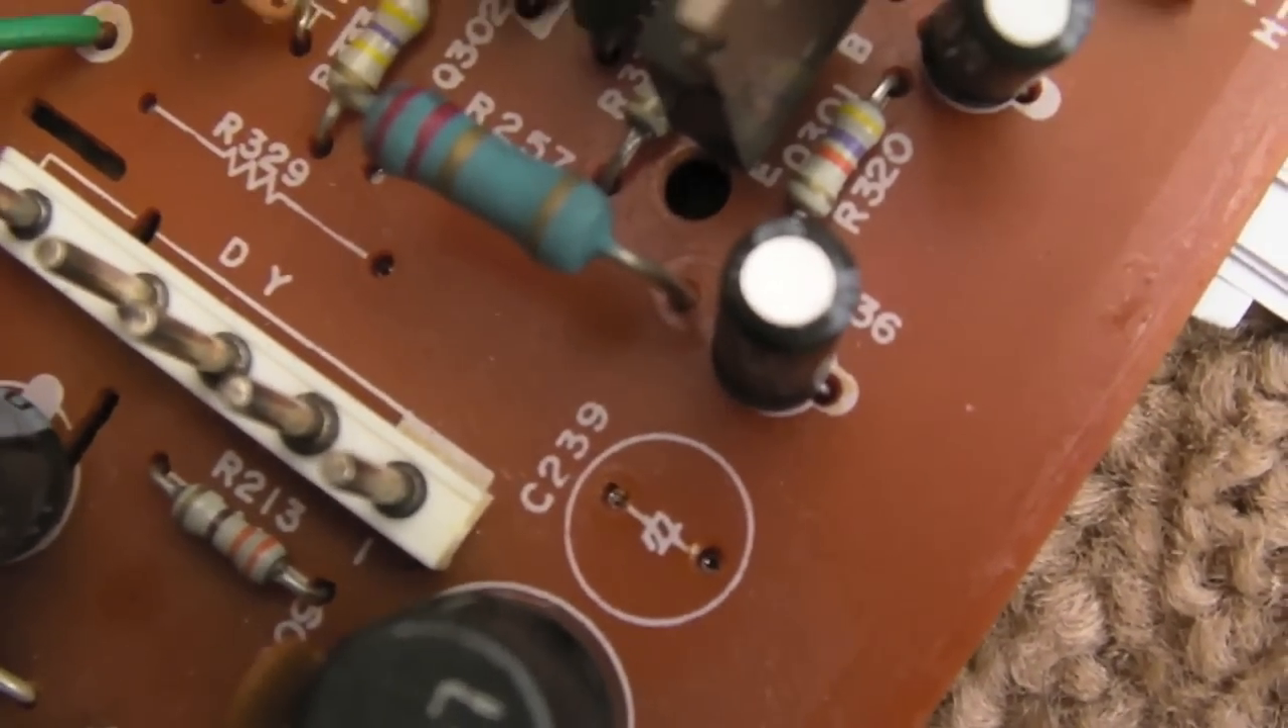I've removed the cap there from C239.